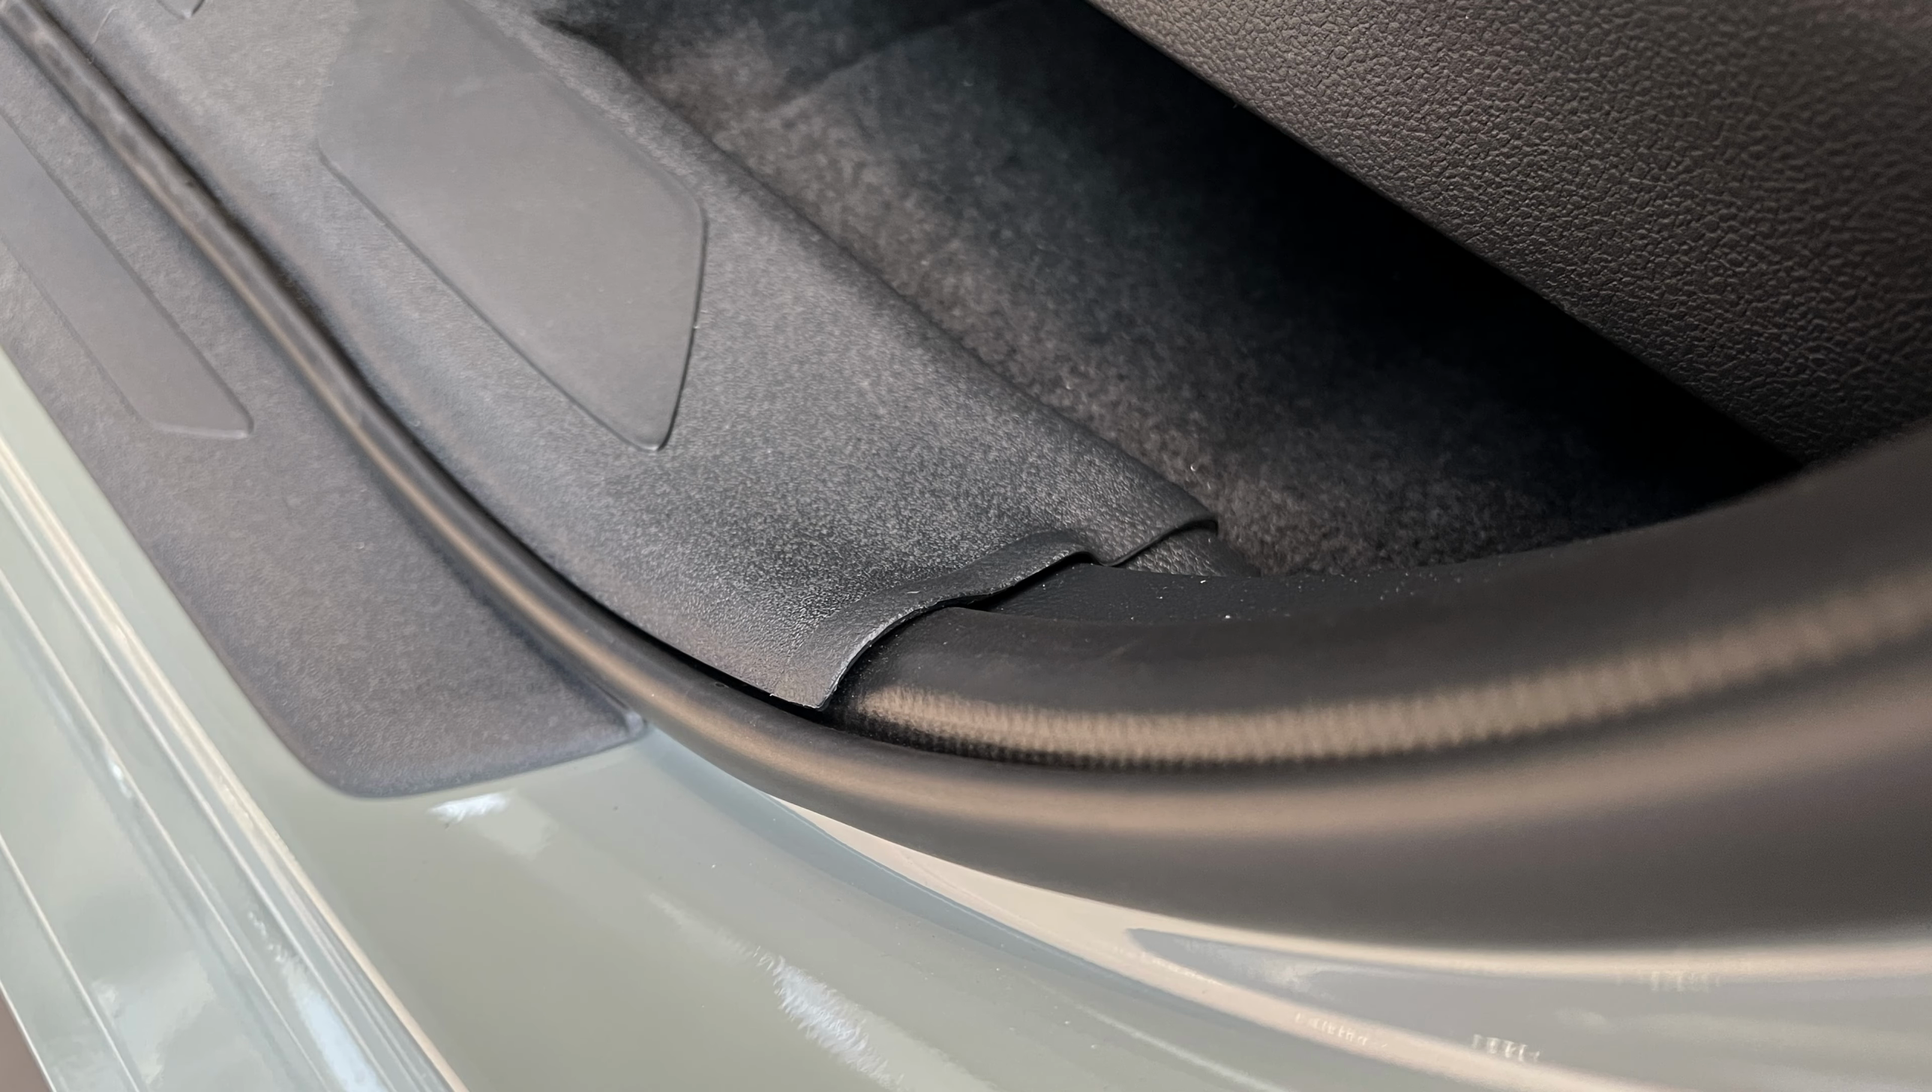This plastic cover design looks nice from the first view but there is a gap between it and door frame rubber seal.